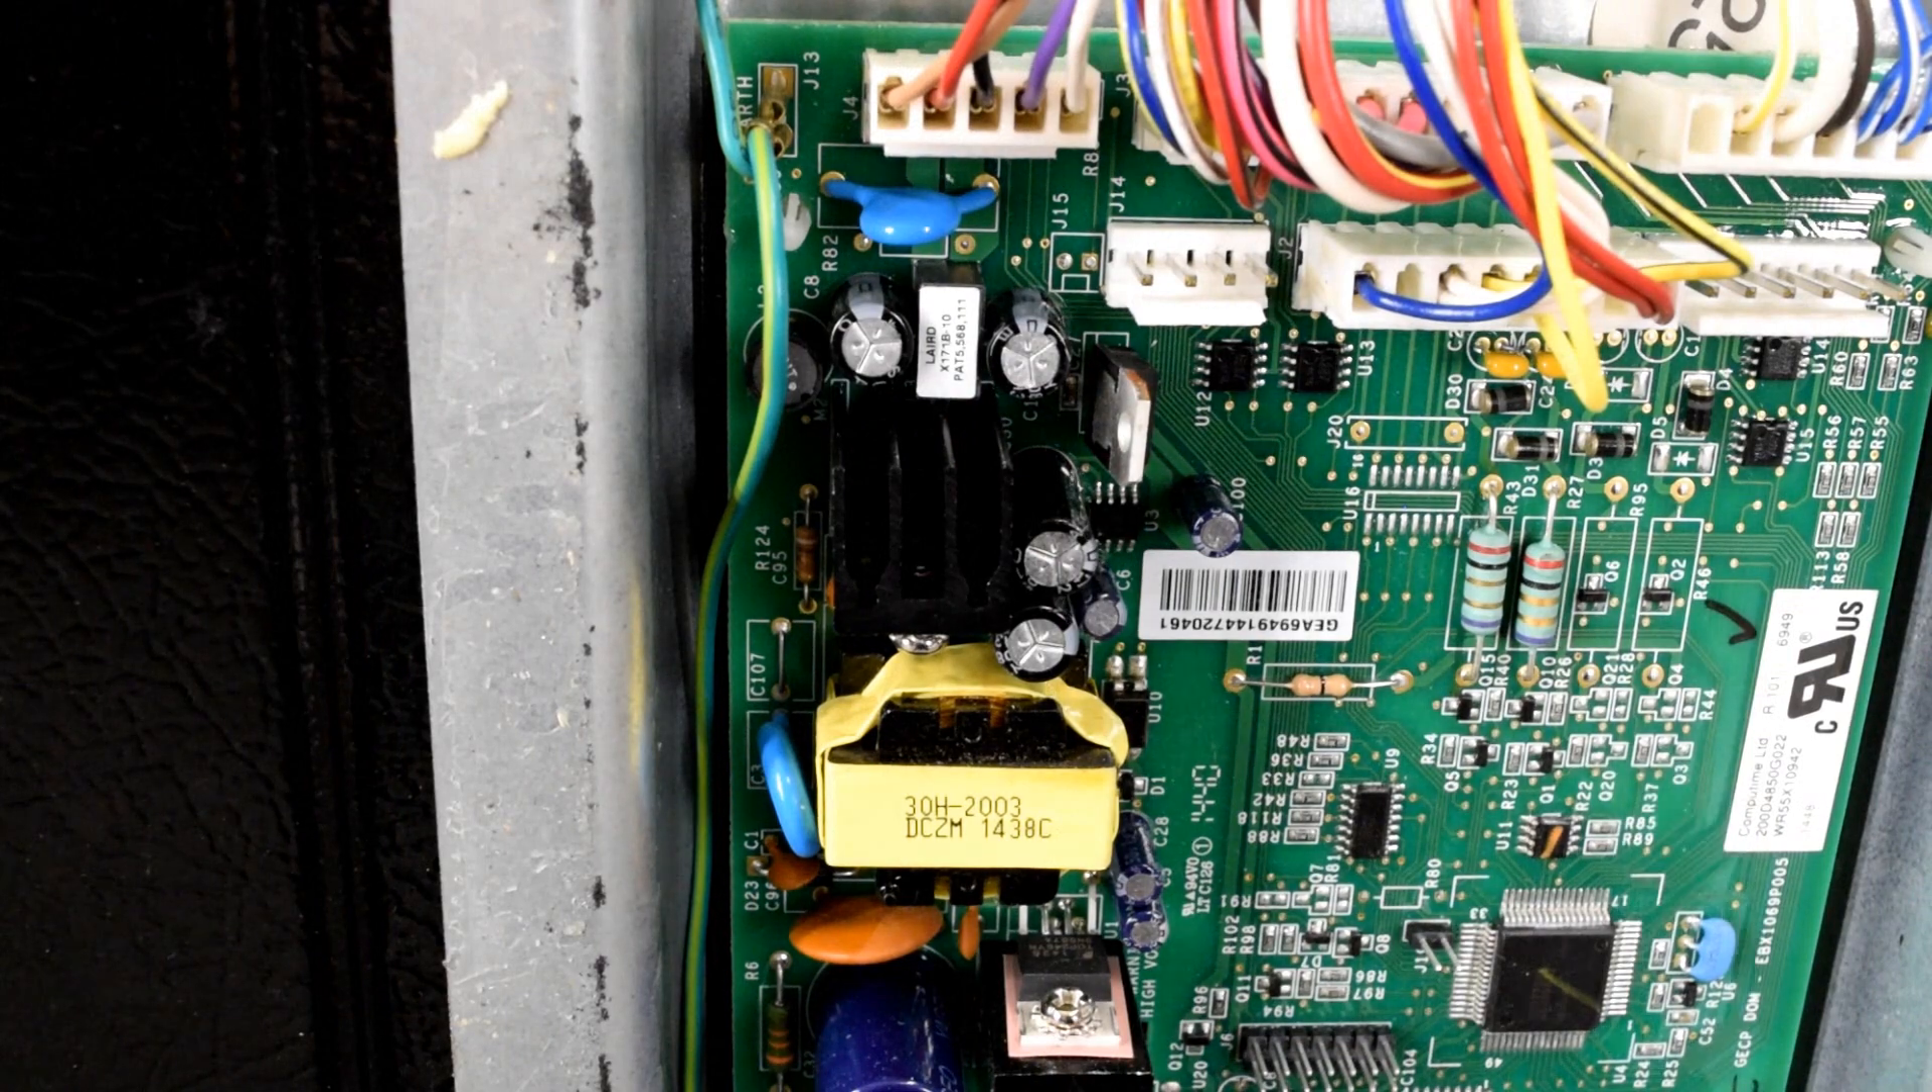Now that we've removed the cover, you can see the control board.